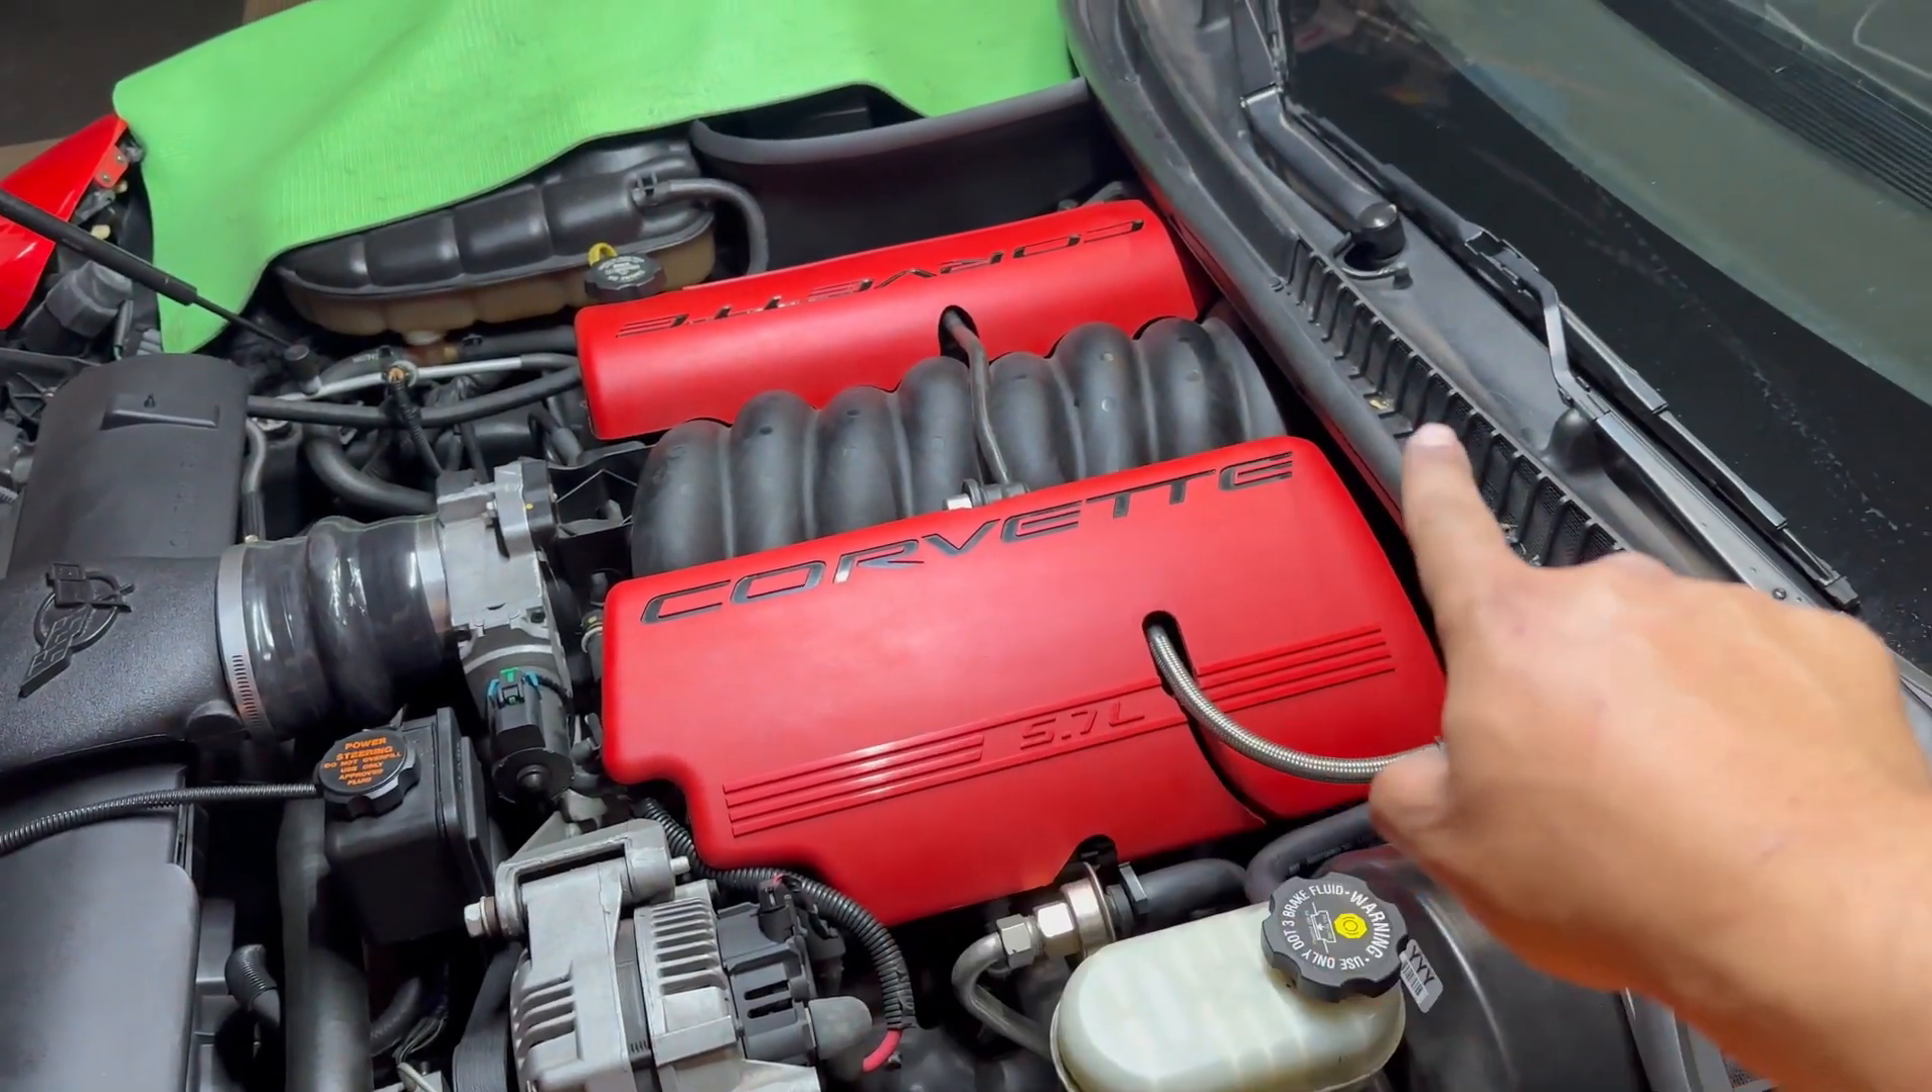So you have to excuse the rain noise but you see we got our intake back on.